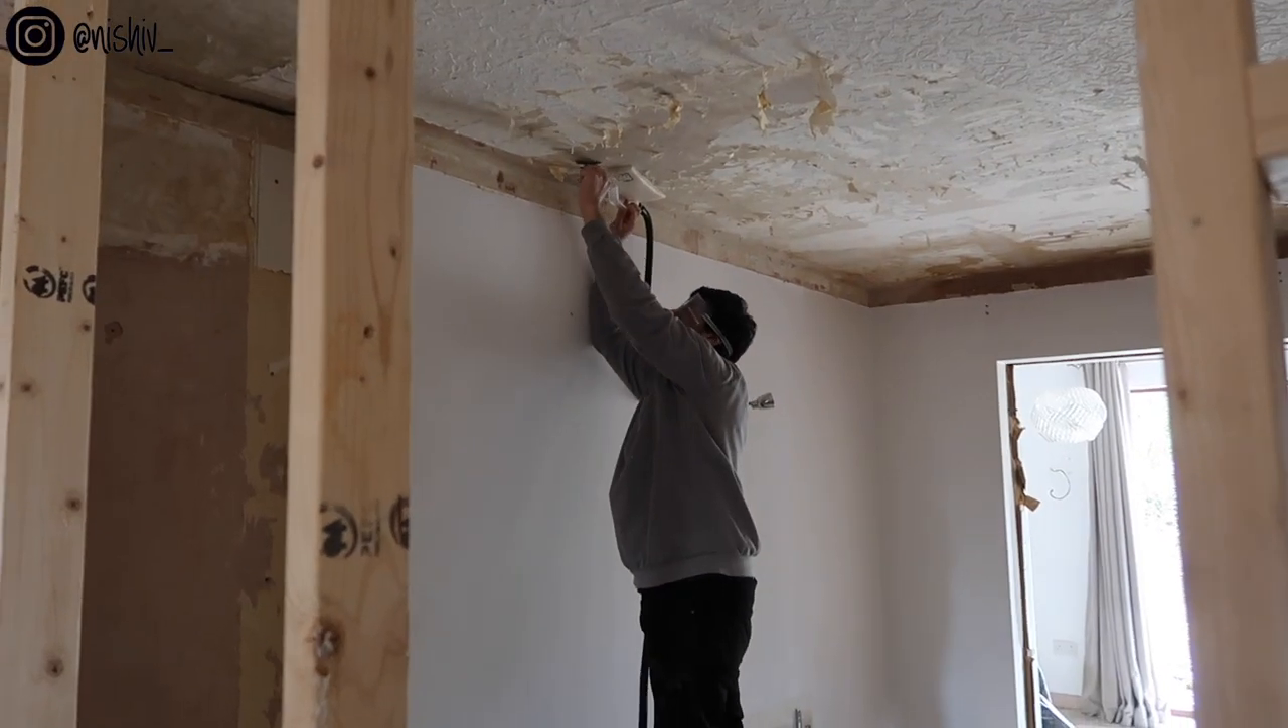Look at this. They've started building the stud wall.